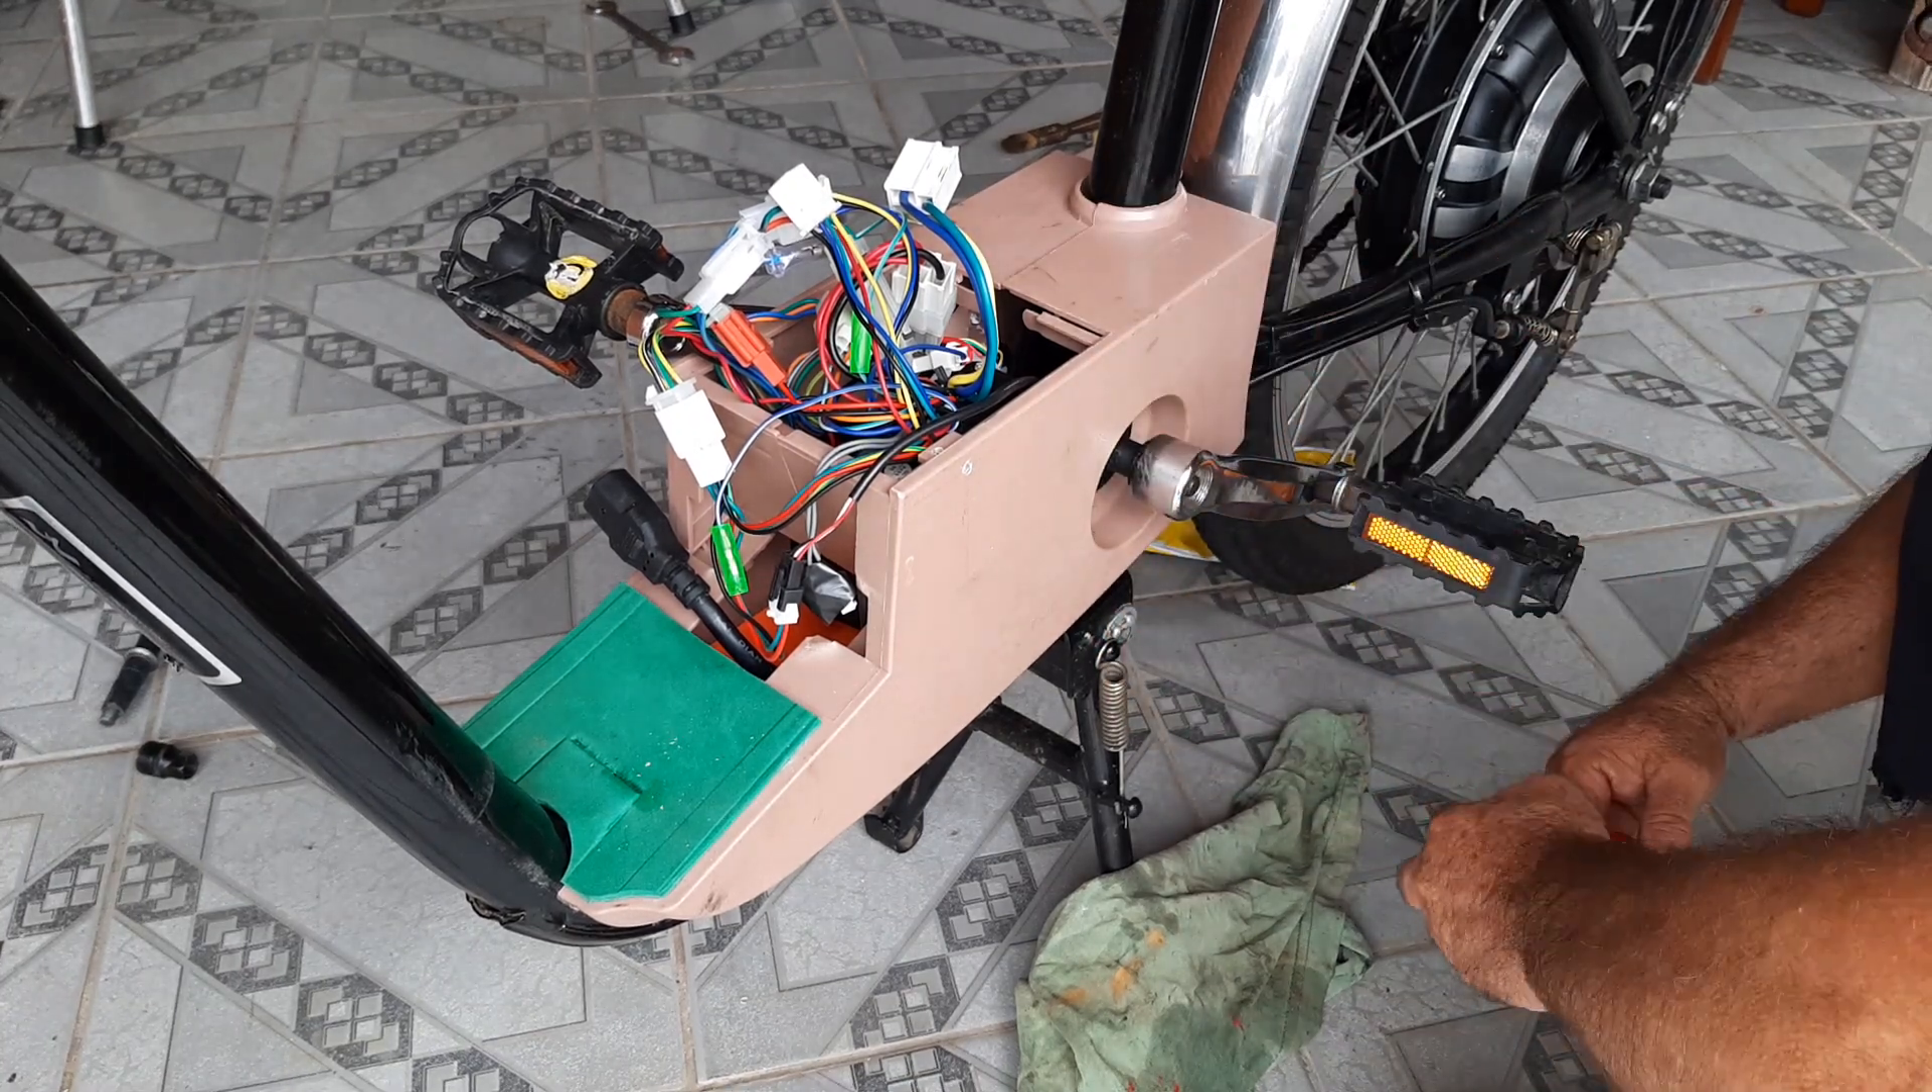Vamos pôr o pedal O pedal está no lugar.